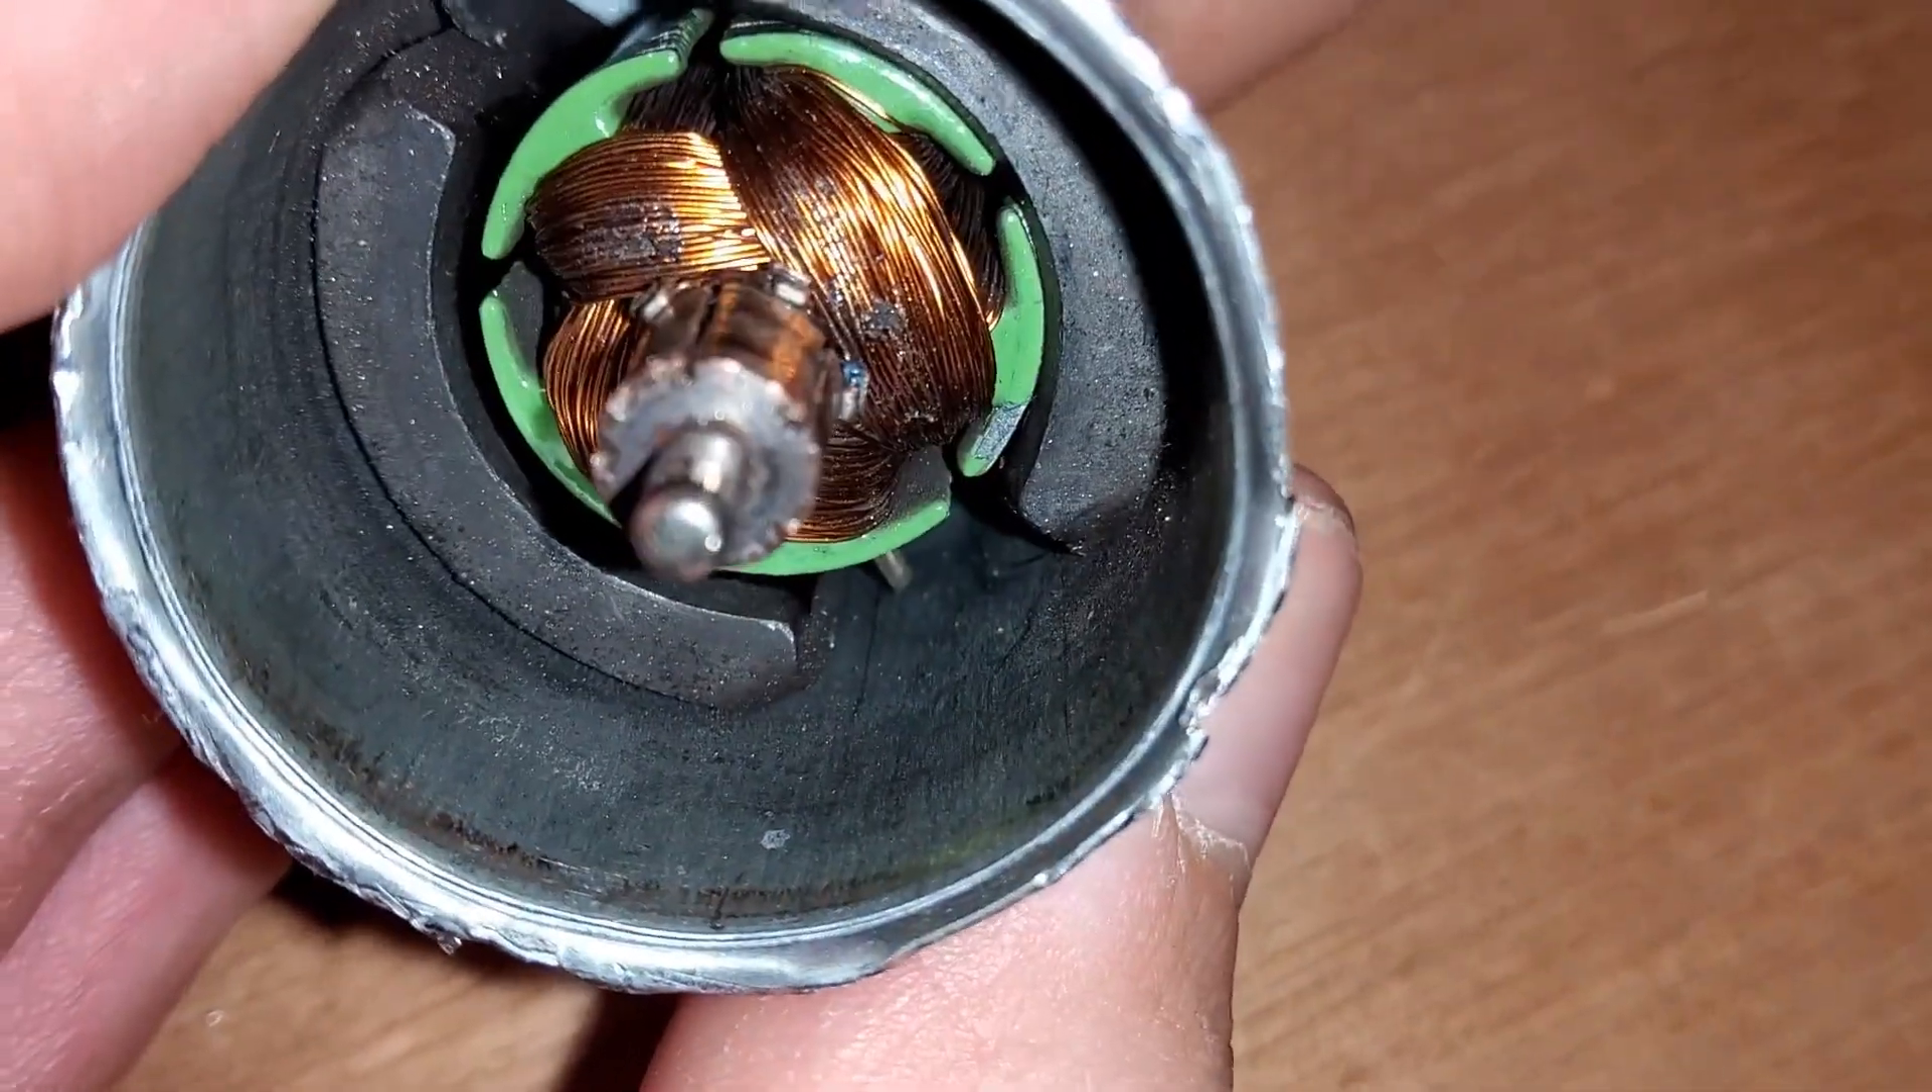The rotor and the magnets are very close together and they might be rubbing.